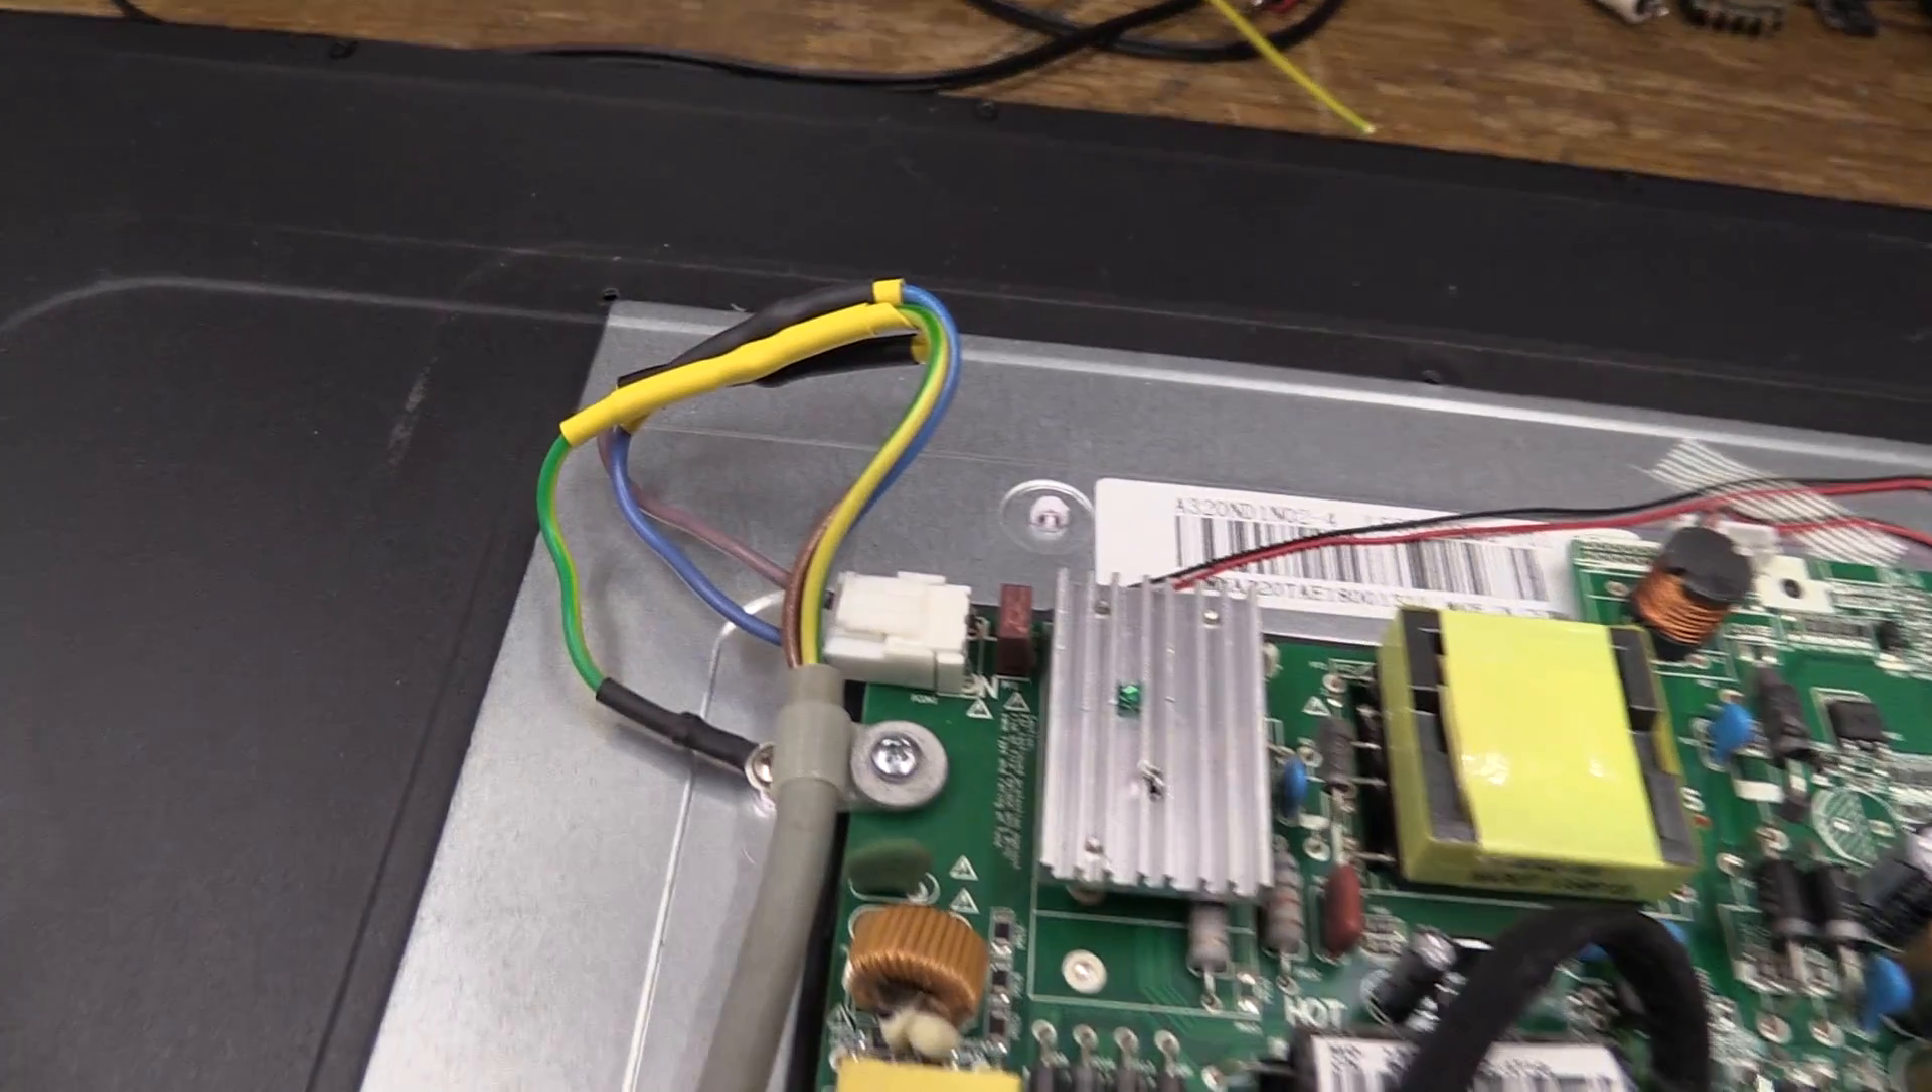I installed a new power cord, spliced it into the original connectors right there. Double layer of heat shrink tubing.